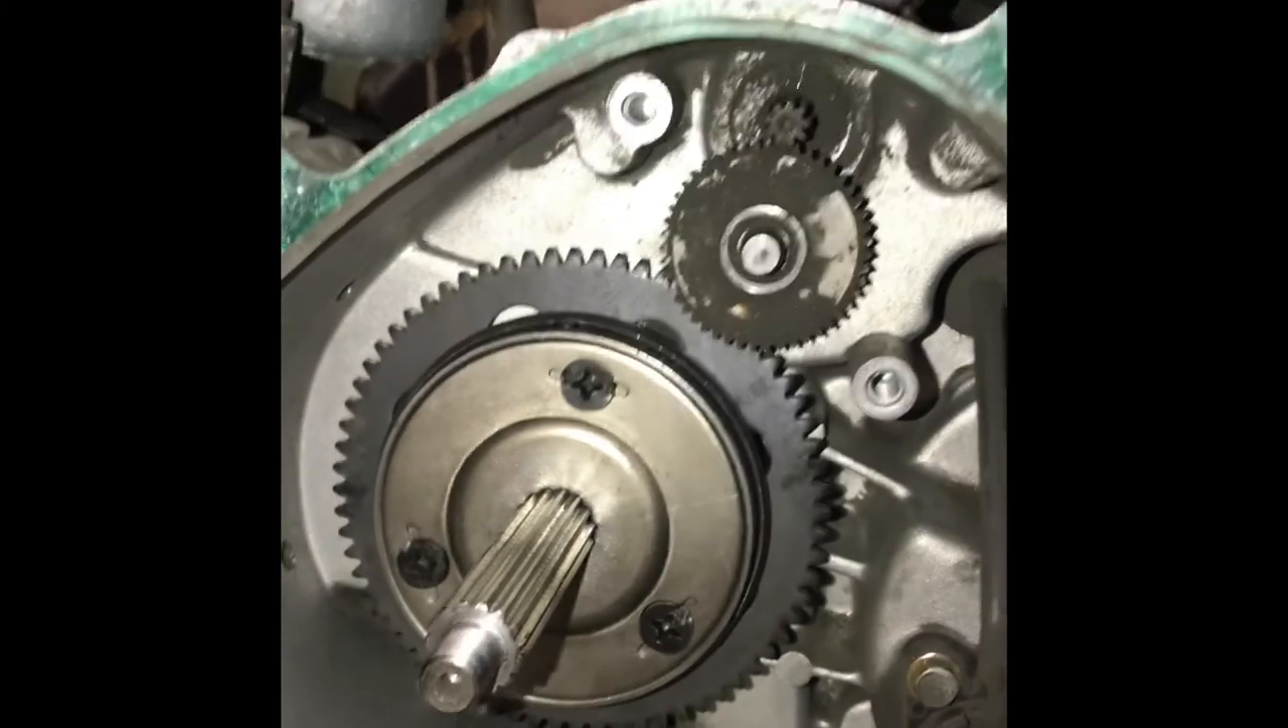I have the new starter clutch and I have slid it on the shaft.